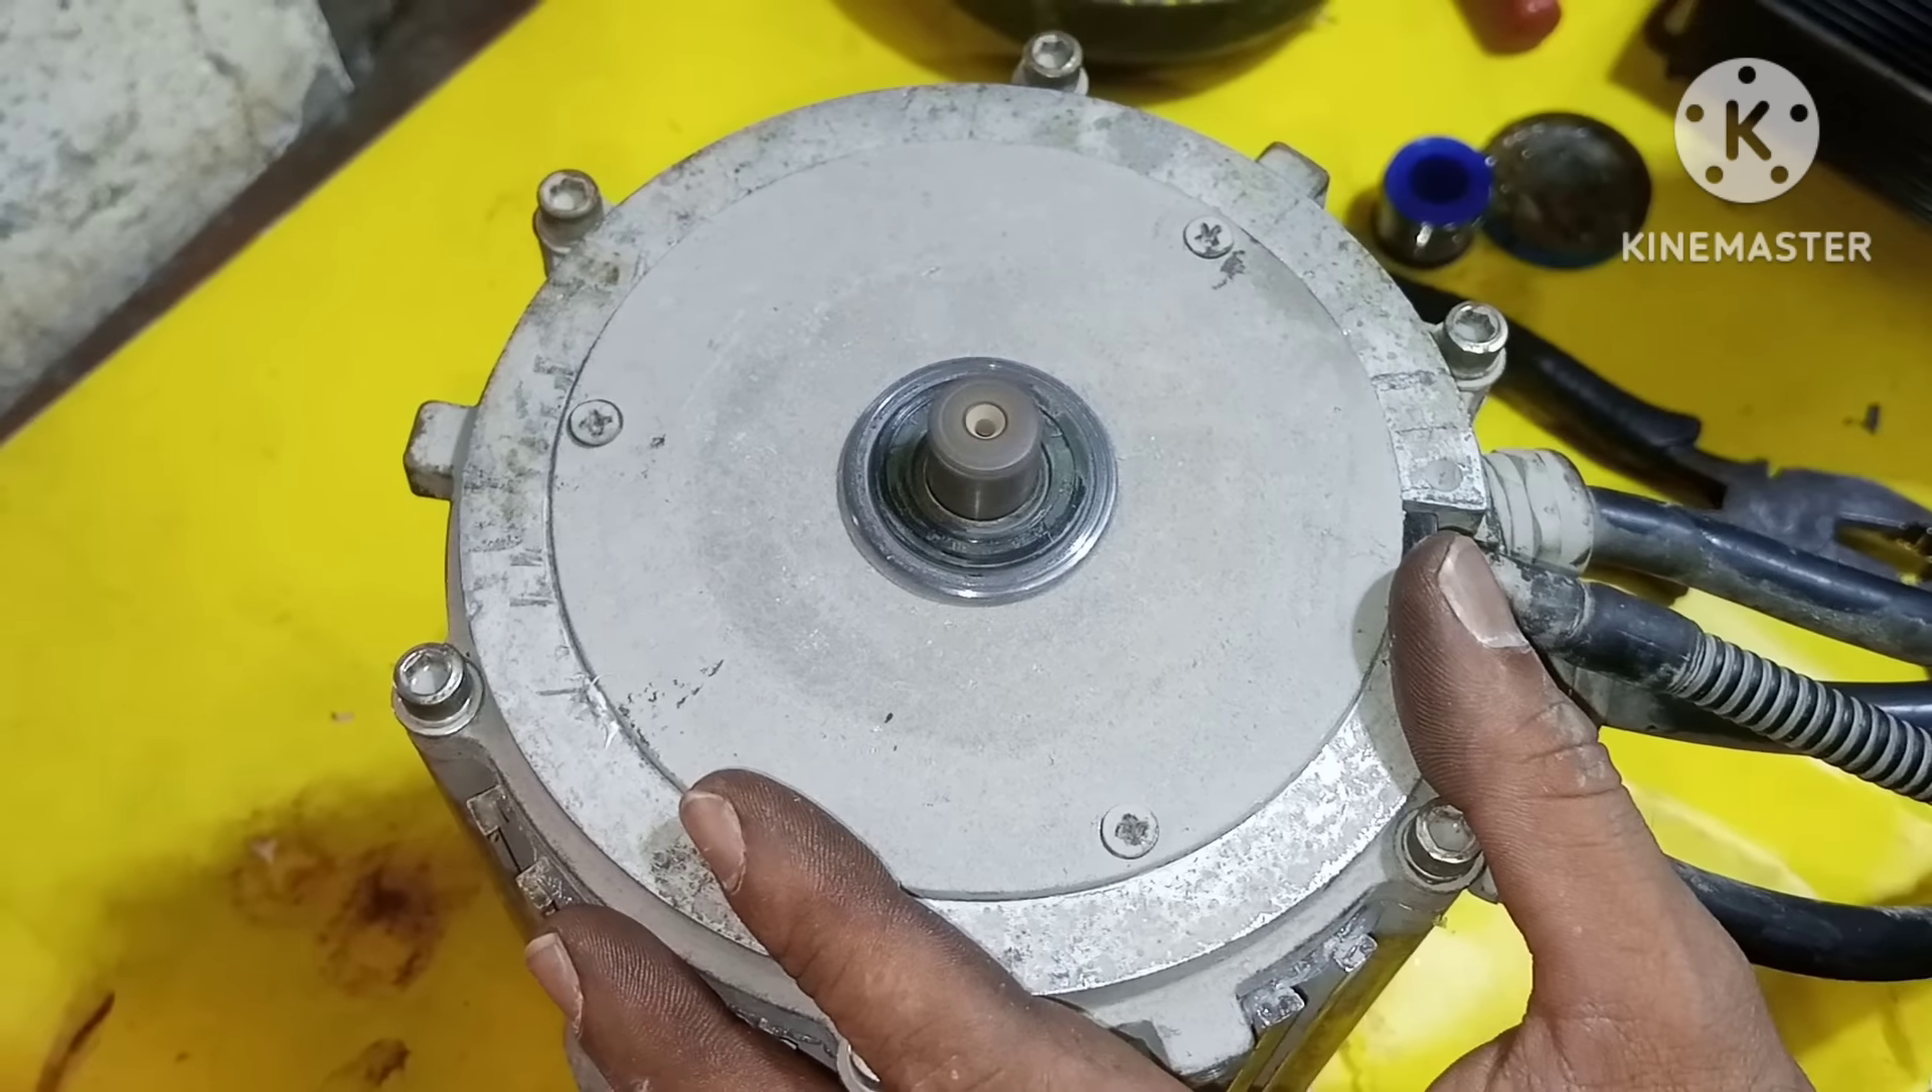बैक कवर की भी फिटिंग हमारी हो चुकी है।